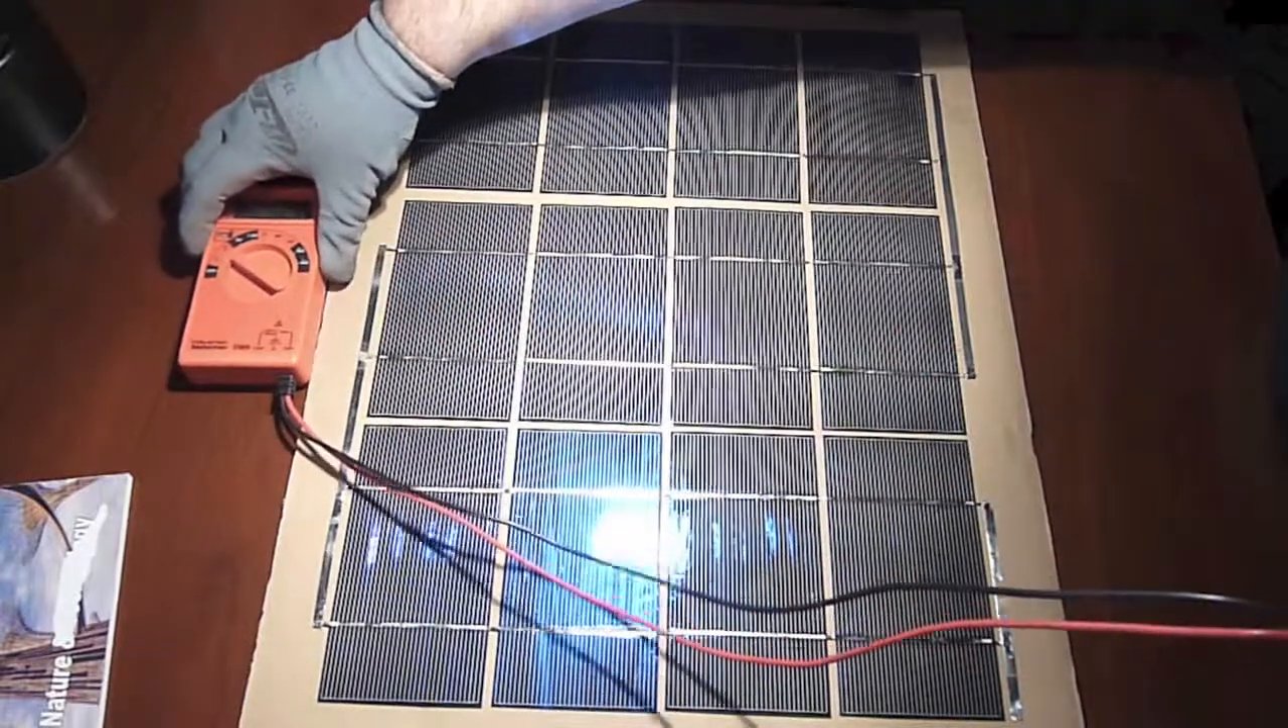Okay we got the solar cells all together and we'll just check the voltage.